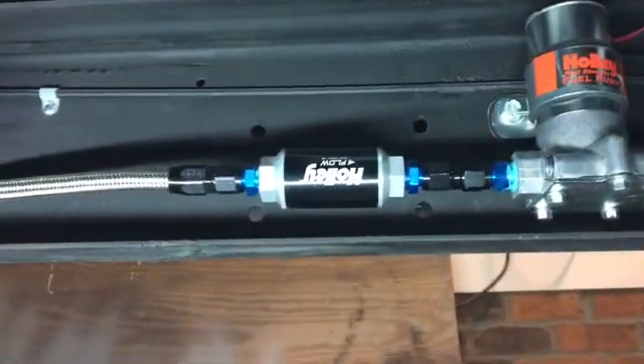And then I have my fuel line screwed into the fuel filter.